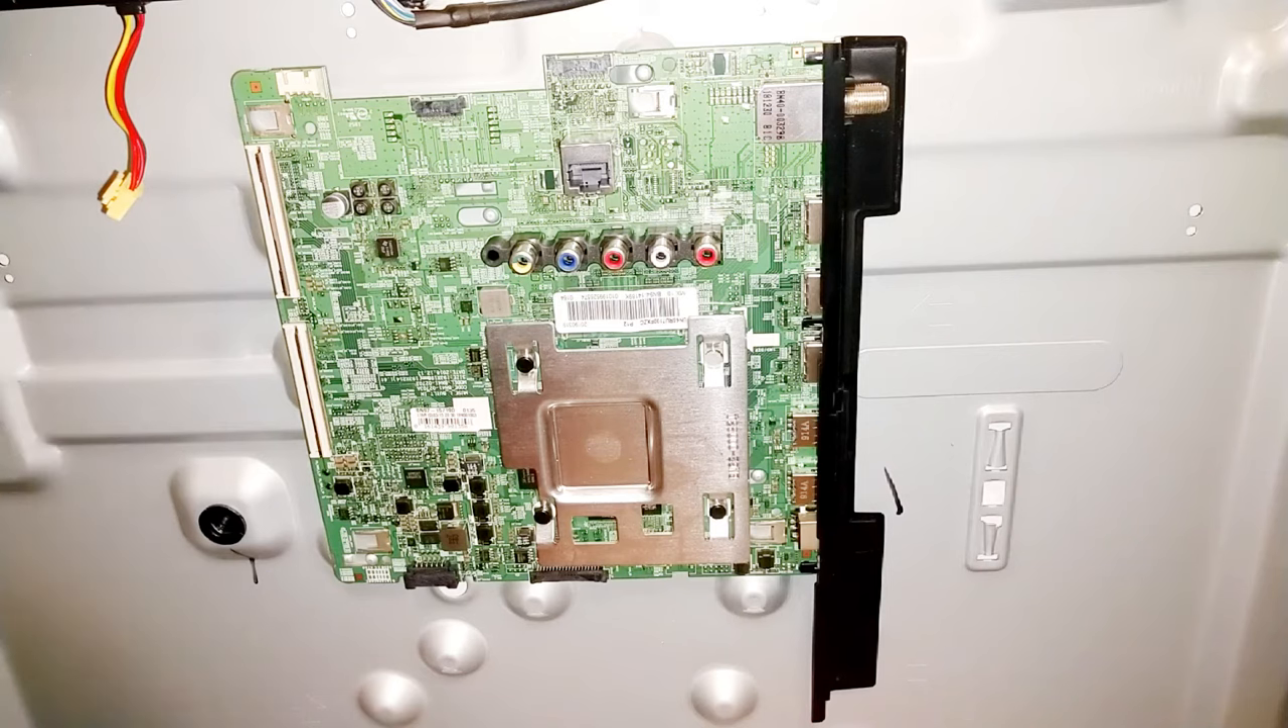So everything is disconnected from the main board.